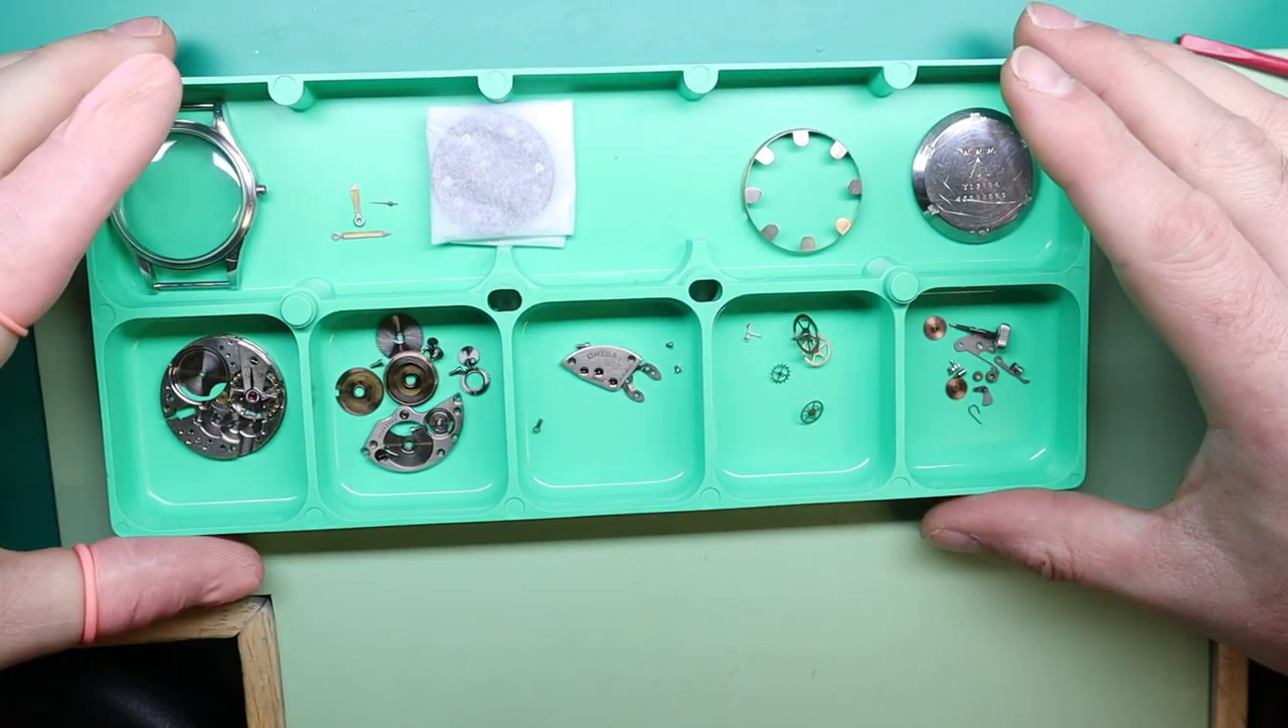So that's the watch completely broken down and as i said all these parts will go into the cleaning basket and once they're clean they'll come out and get ready to get reassembled.